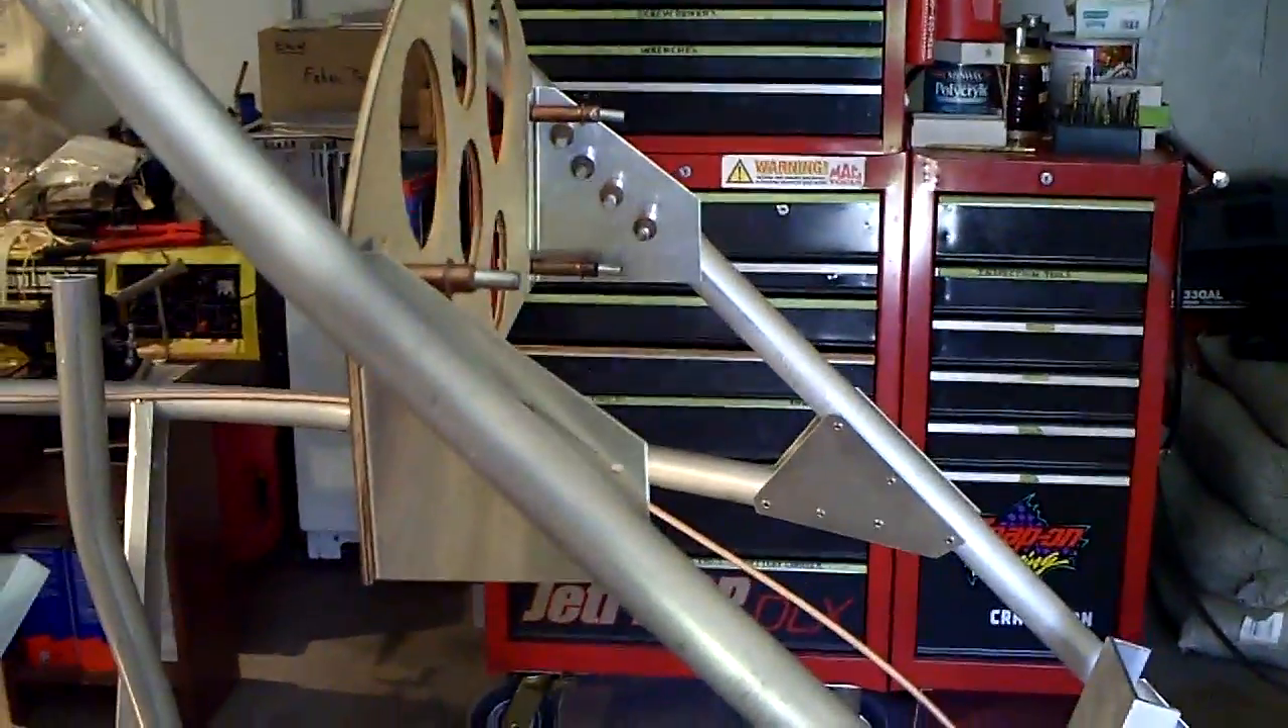As you can see, my brackets are mounted right to the side of the down tube of the aircraft.